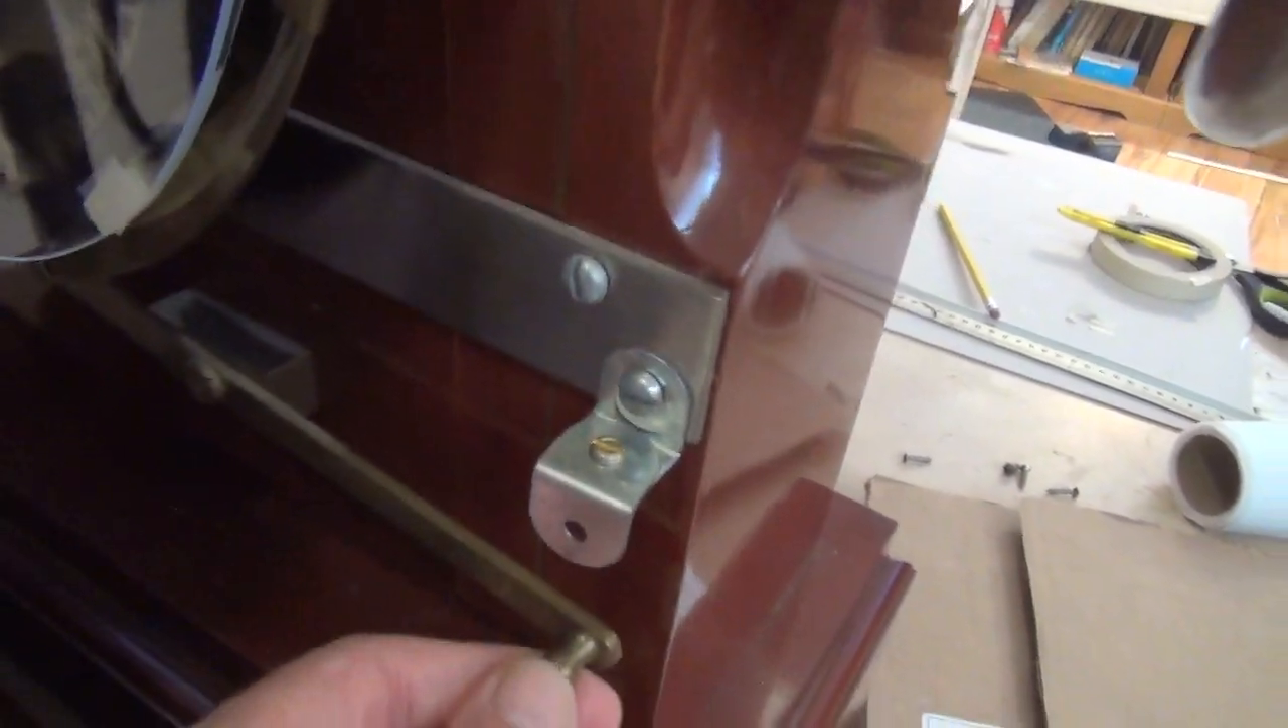So without making any holes in the machine I've added this little bracket which just acts as a stop and I've done that with both machines.